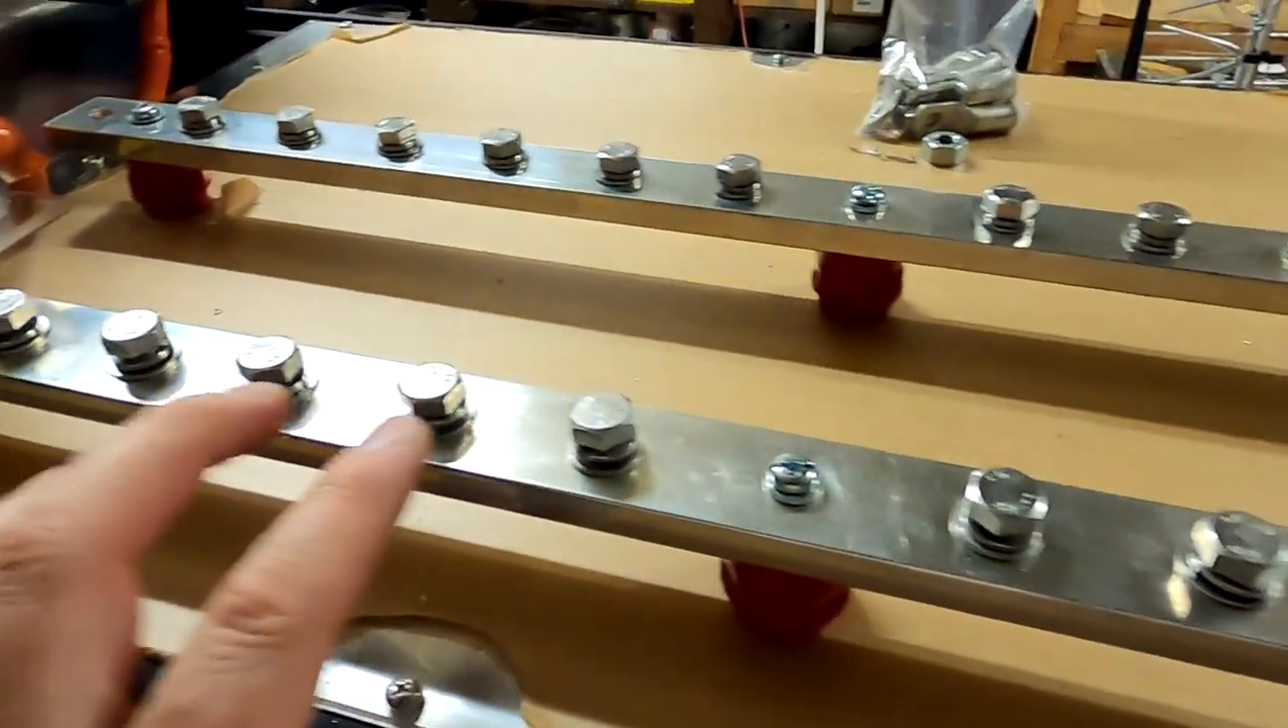I've got the bus bars installed. Have drilled all the holes.